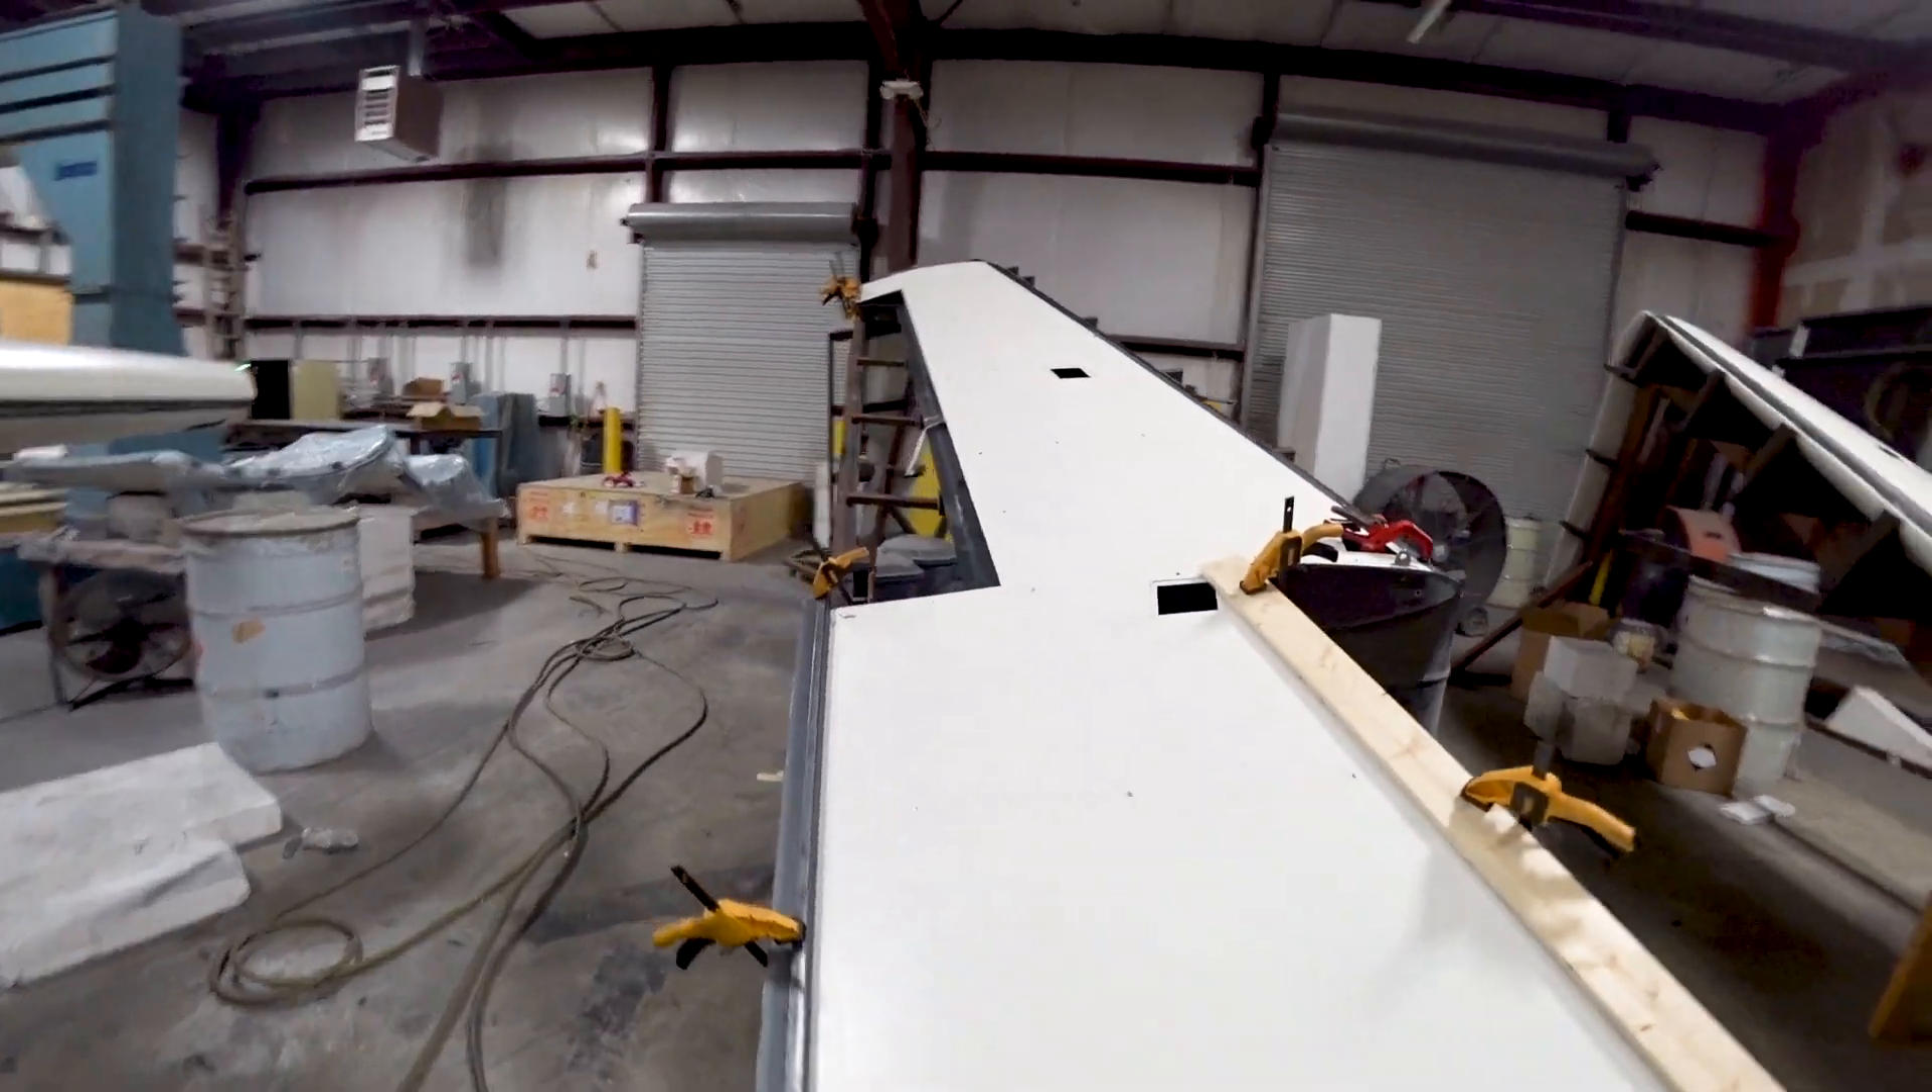They got that skin bonded on now and clamped in place.